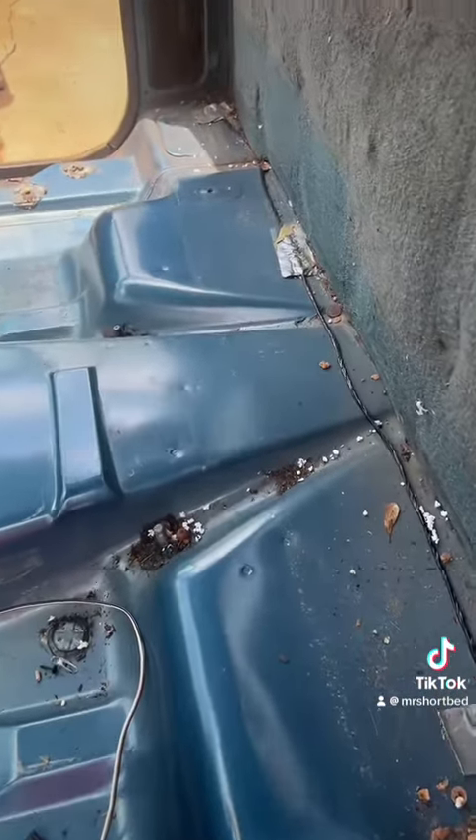You see, carpet is out. Floor is in immaculate shape.